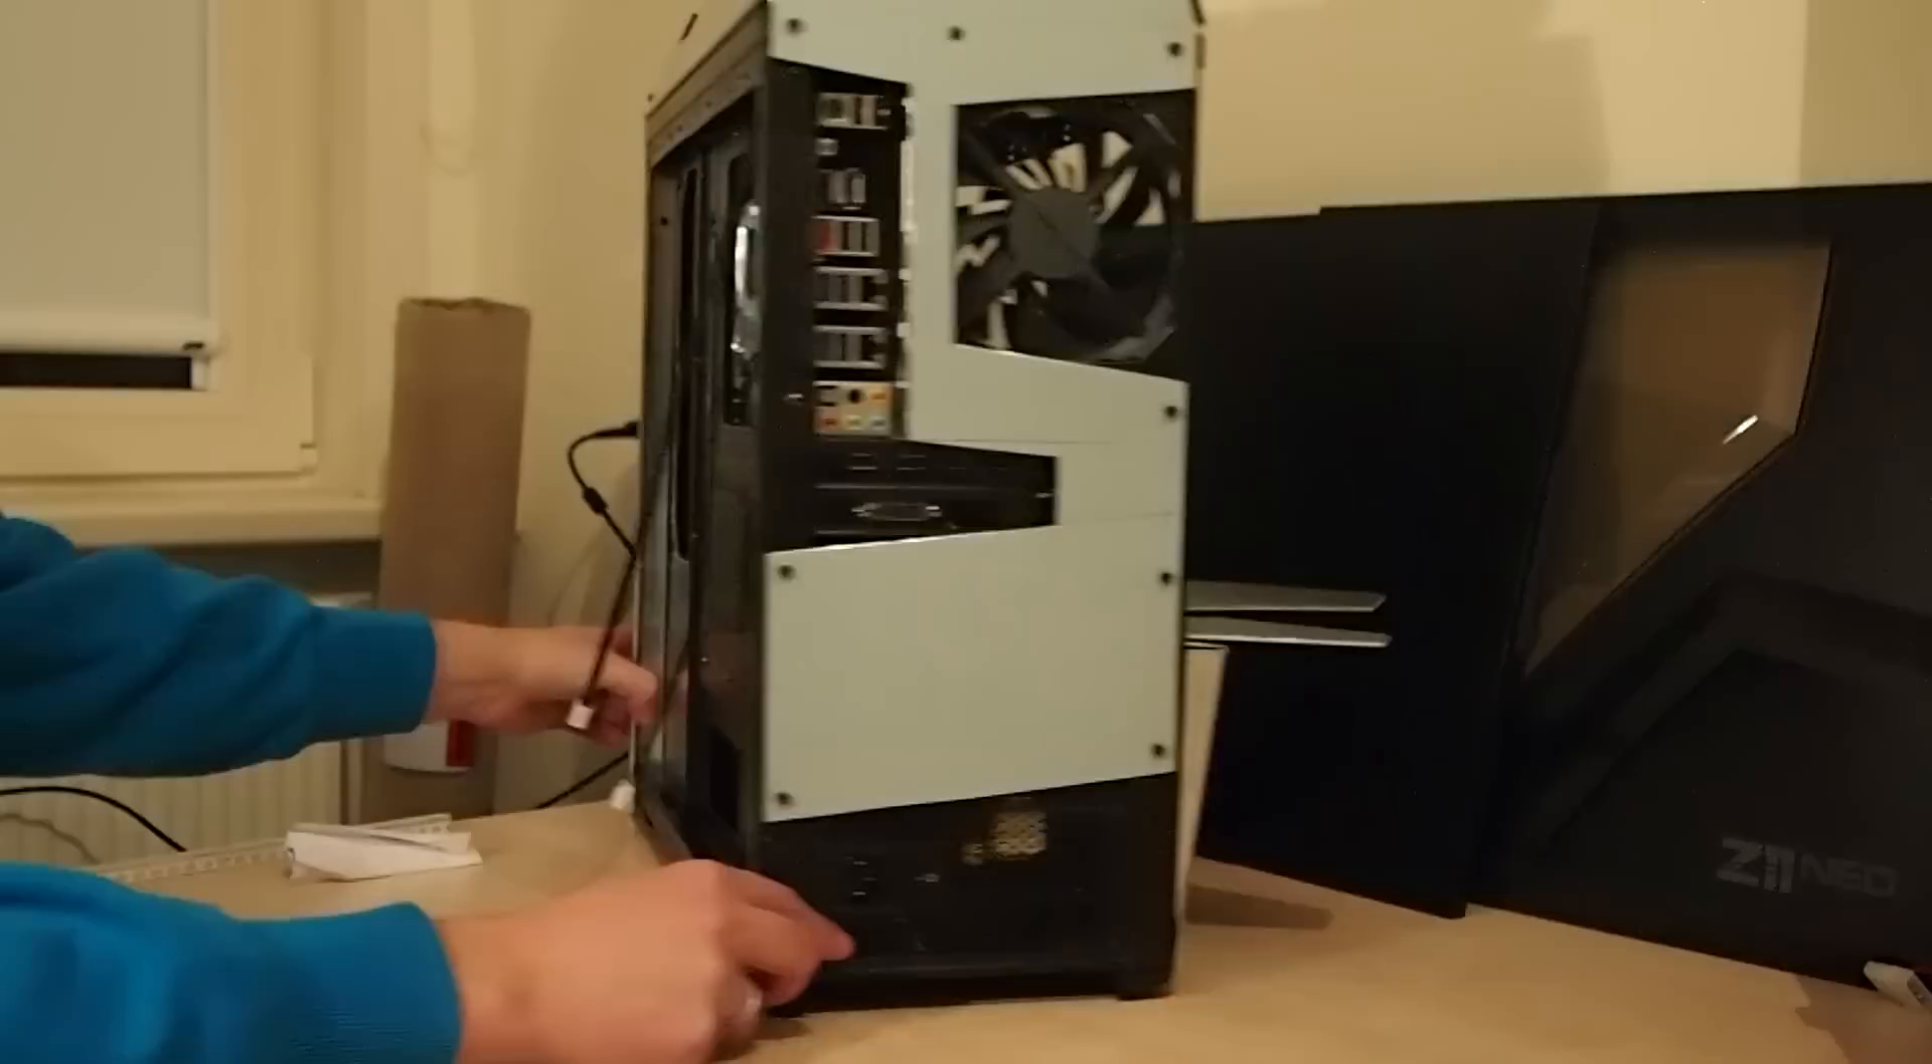And I made a cover in one piece for the rear end because that was still open.